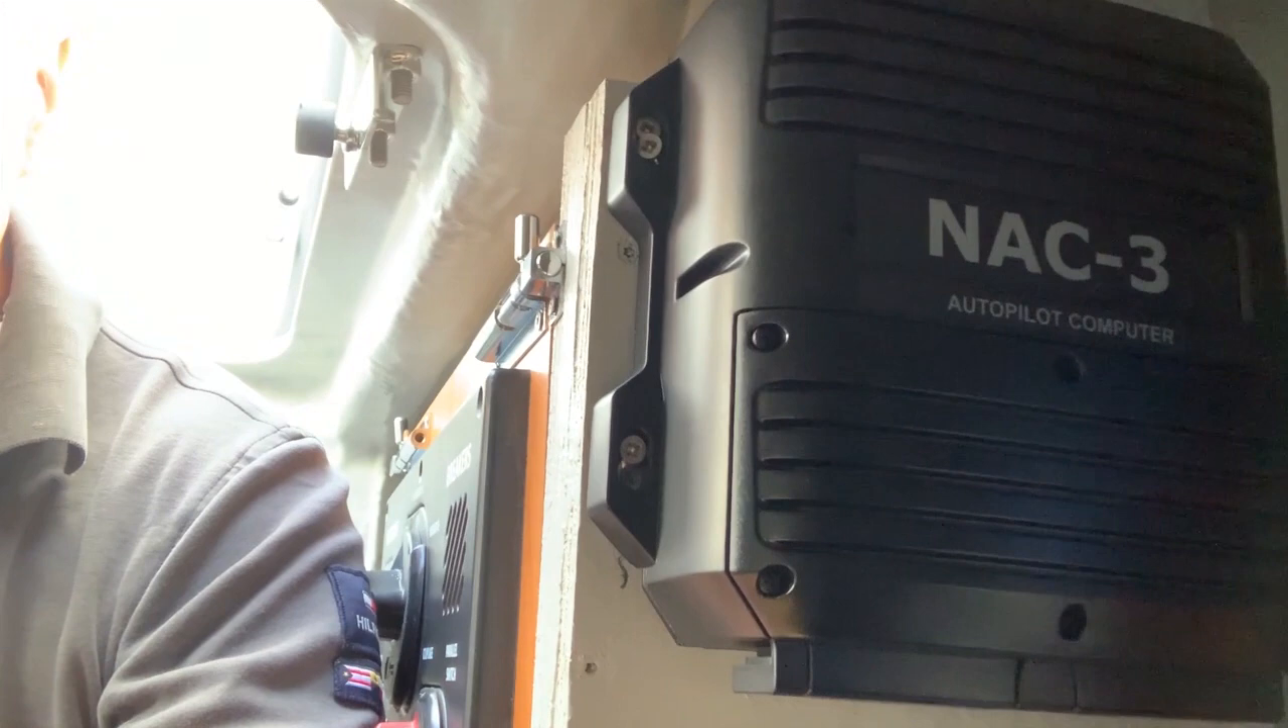So, der Computer hängt an der Wand.